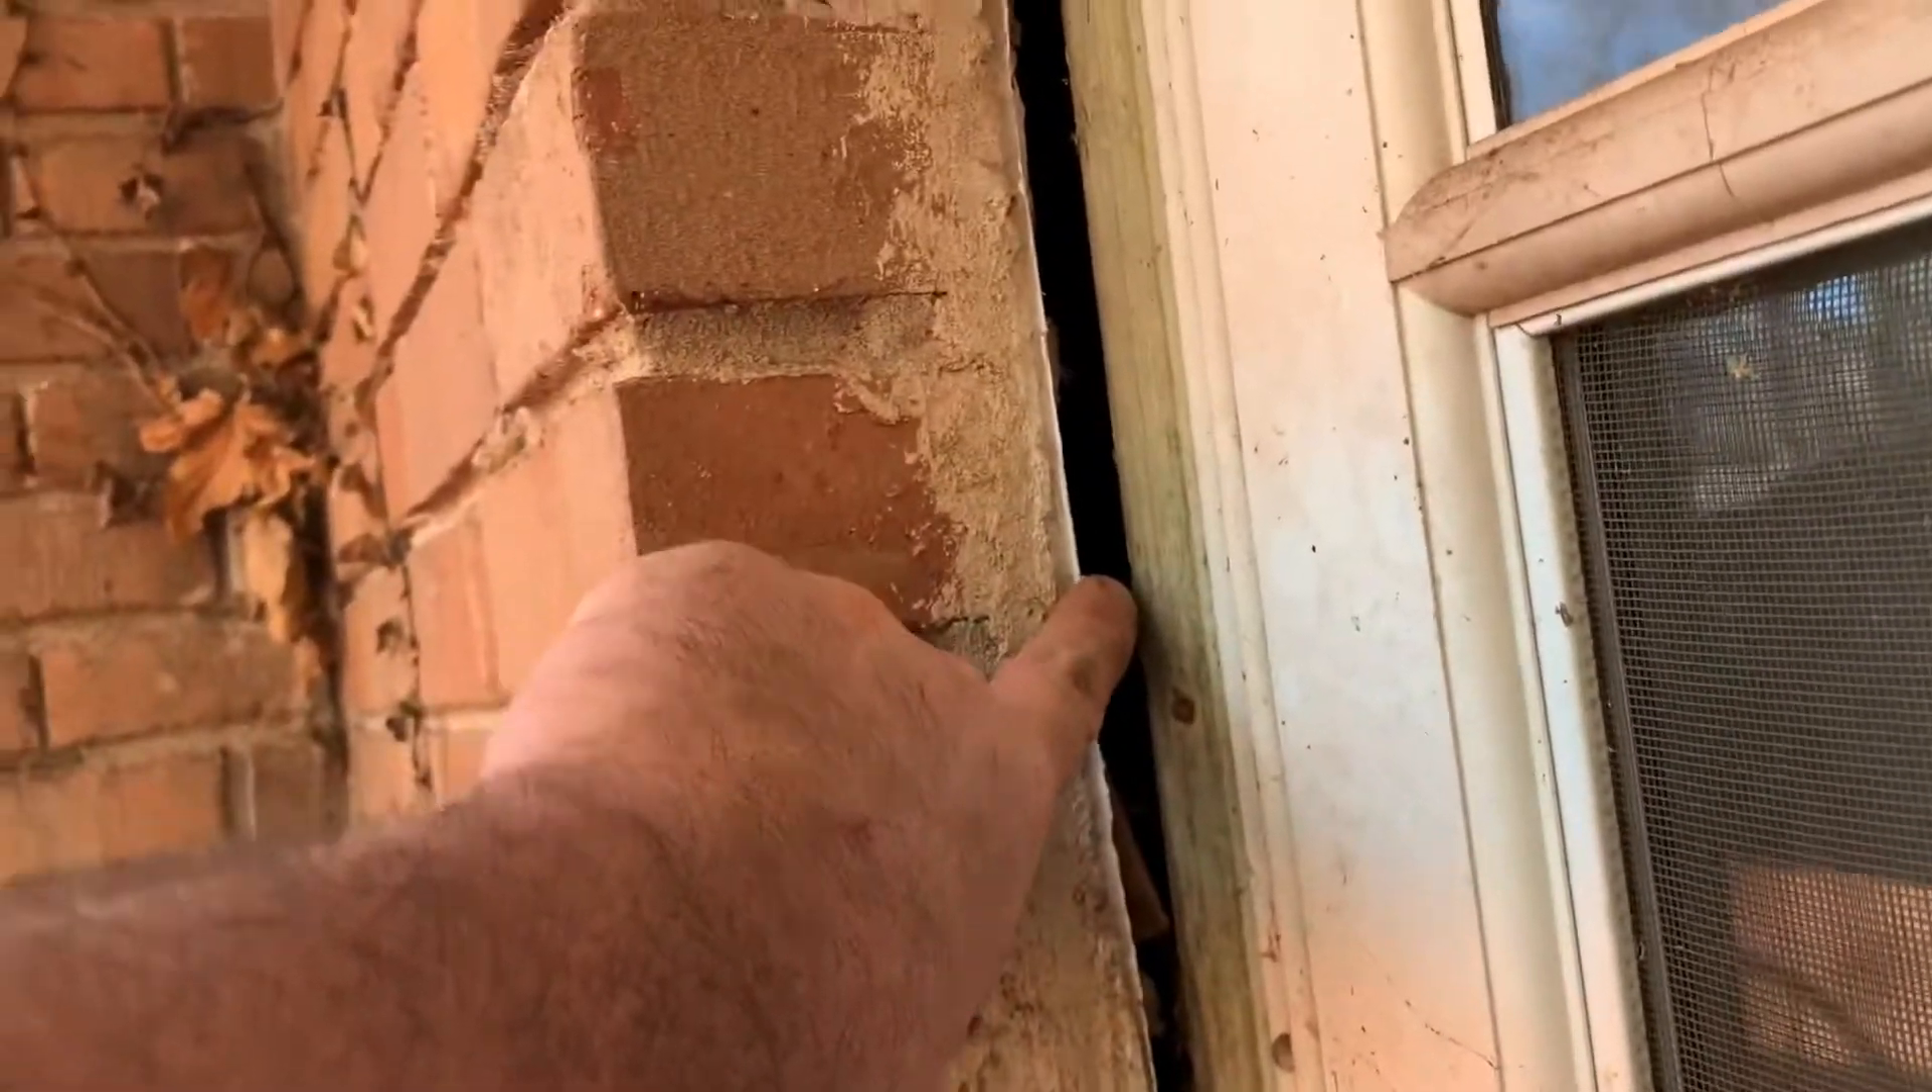You can see how much the wall has pulled away from the trim board all the way down to here and you can see that gap with my finger all the way at the top.